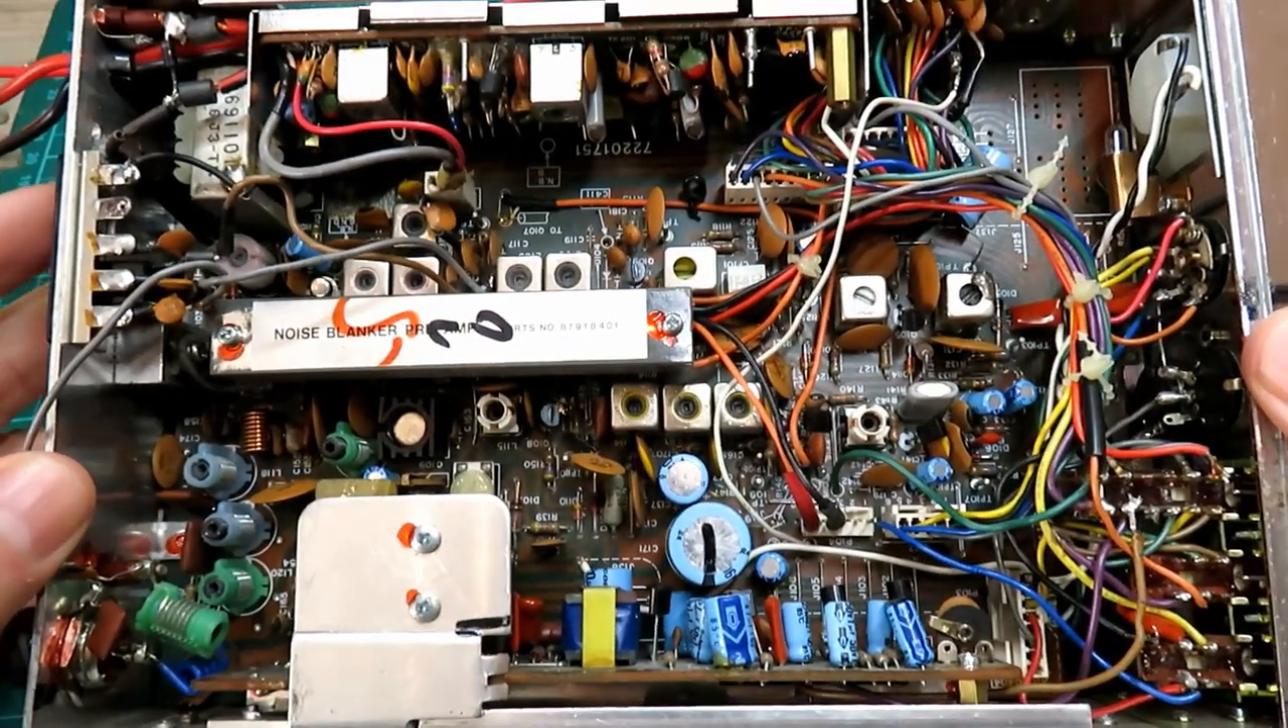Okay, there it is with the covers off.